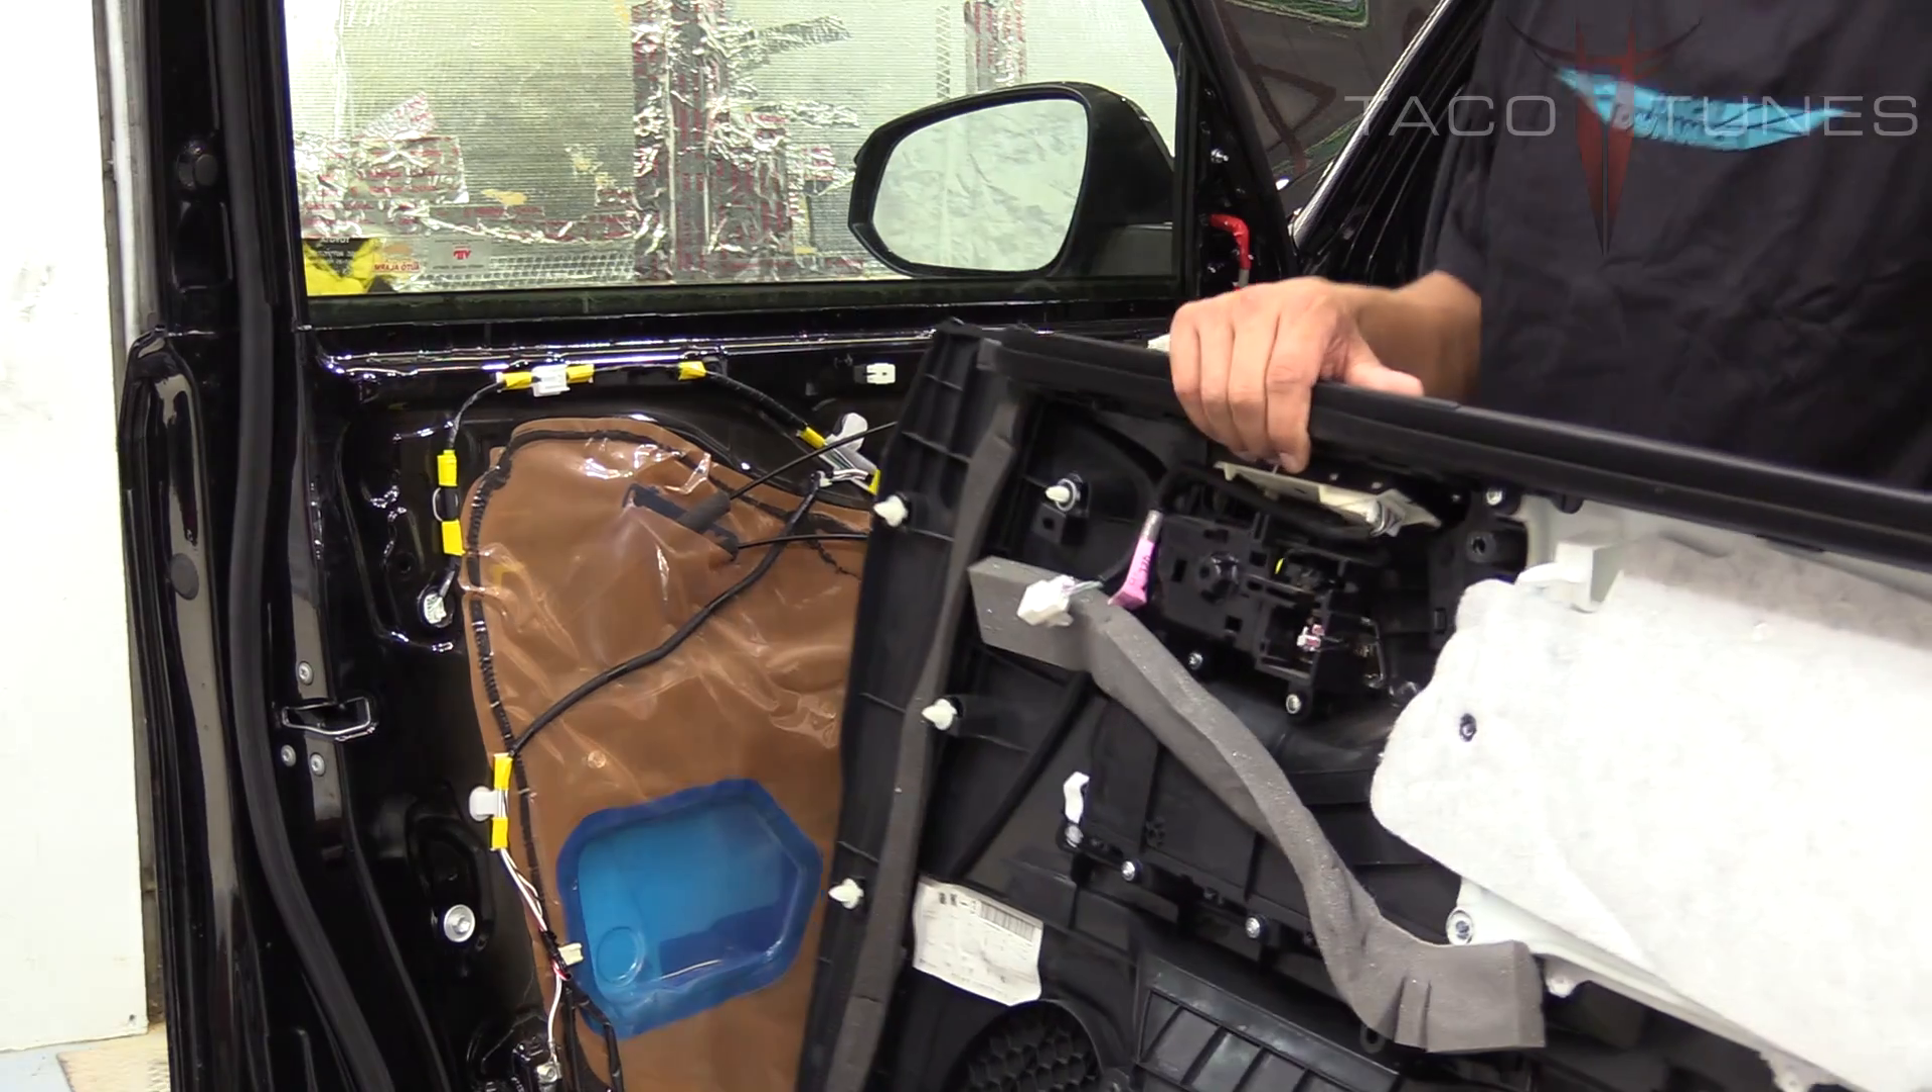After that as you can see the door panel is removed.